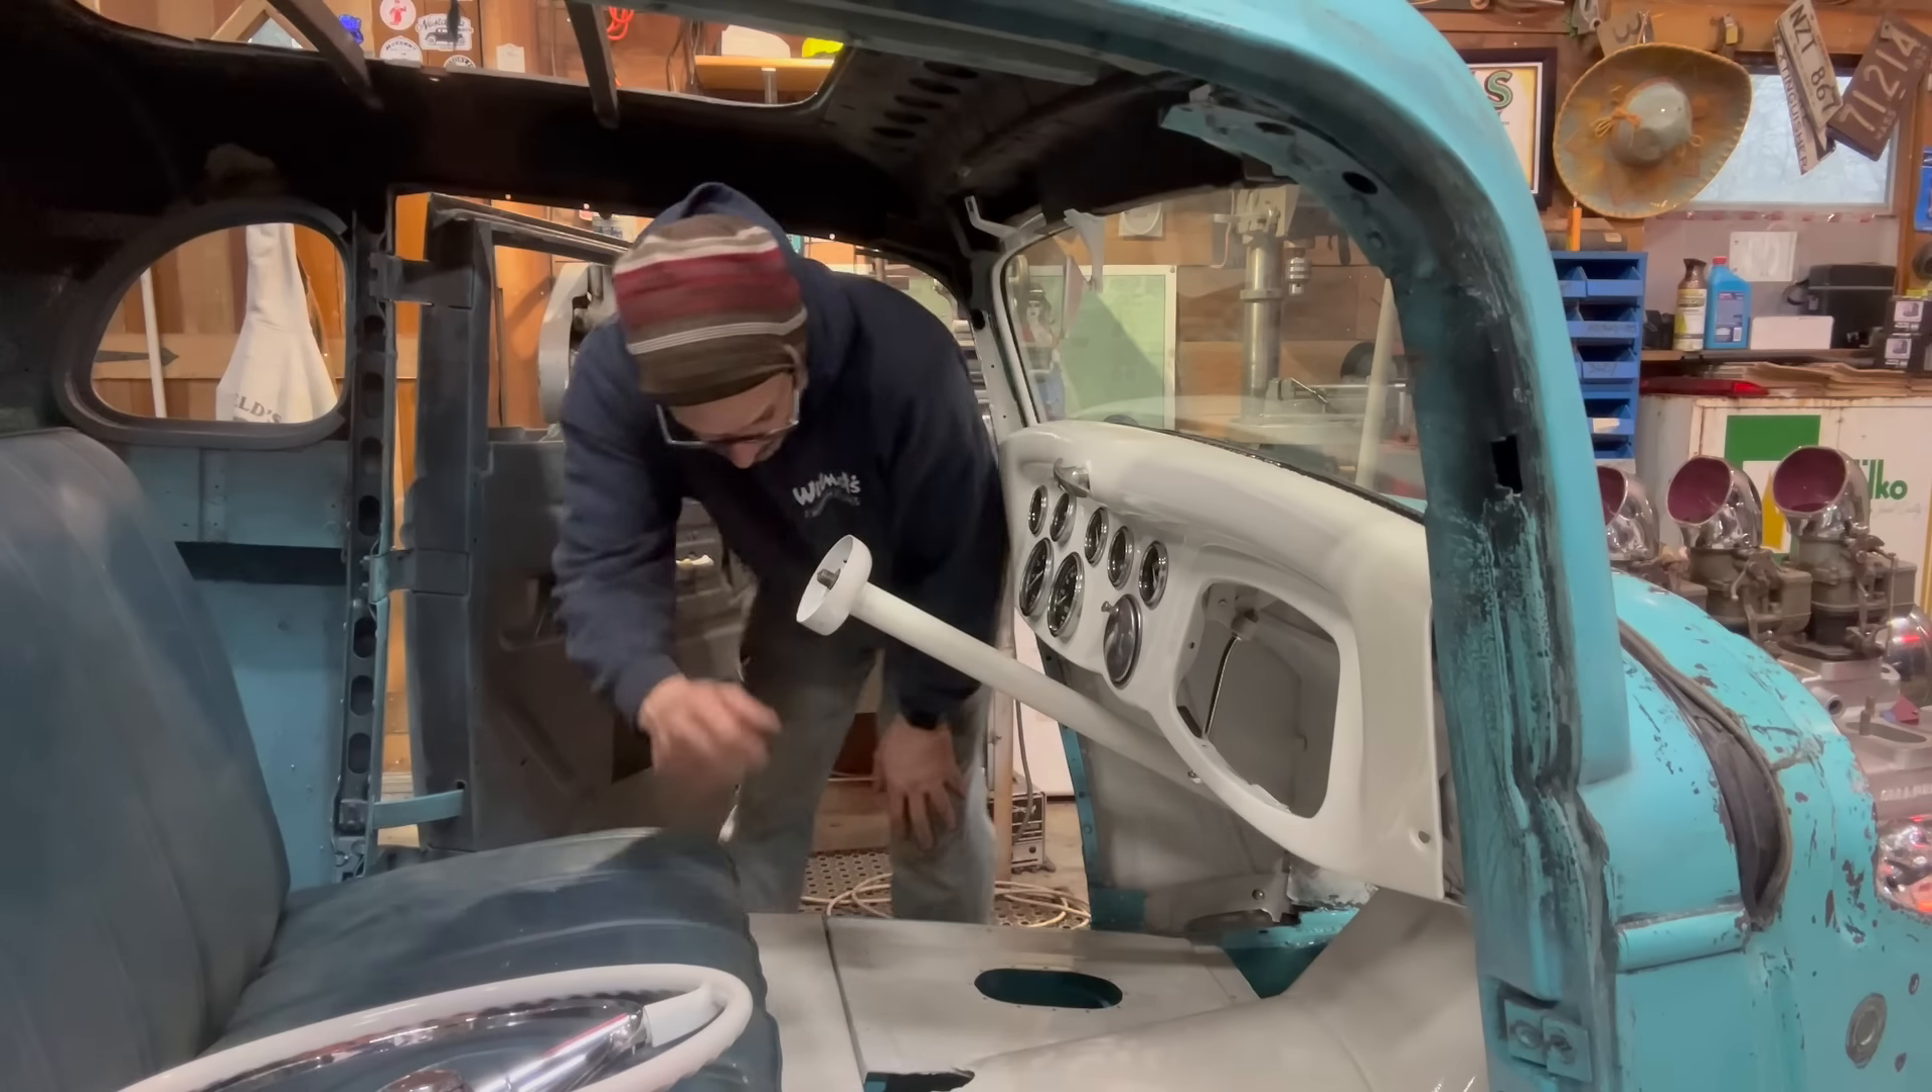I already pulled the steering wheel off.